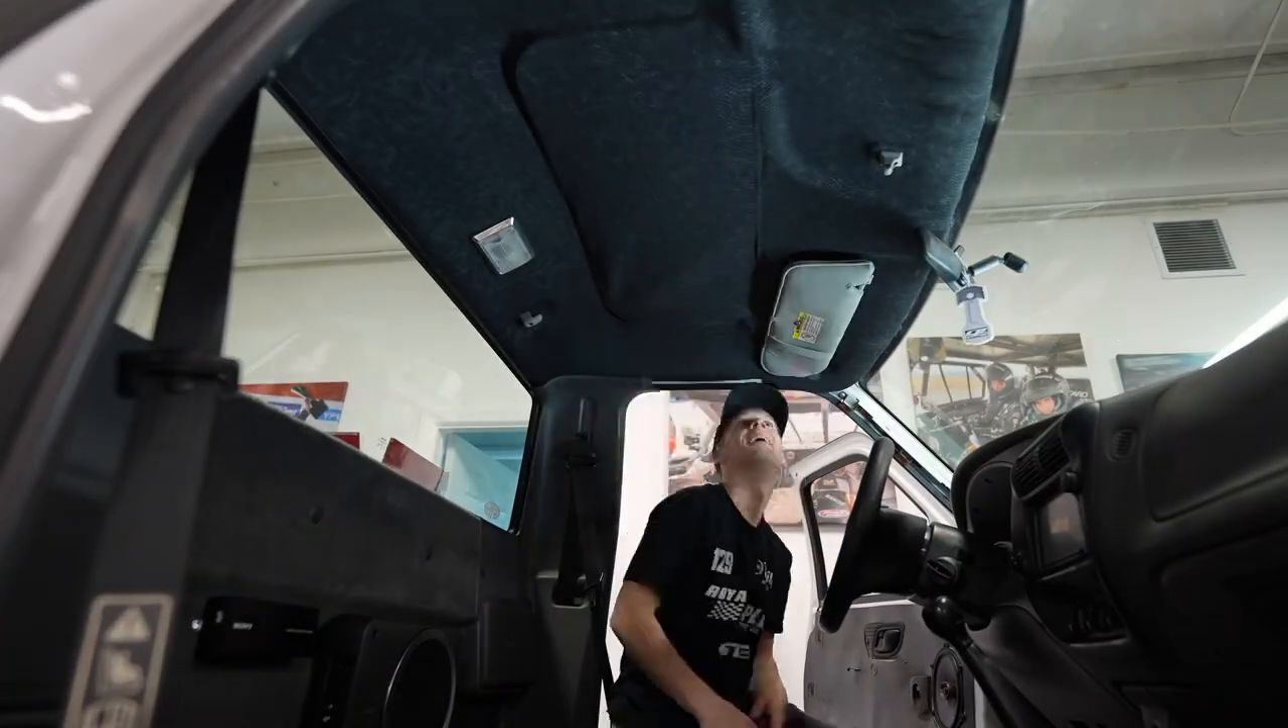All right, so we got the headliner in And it looks sick.